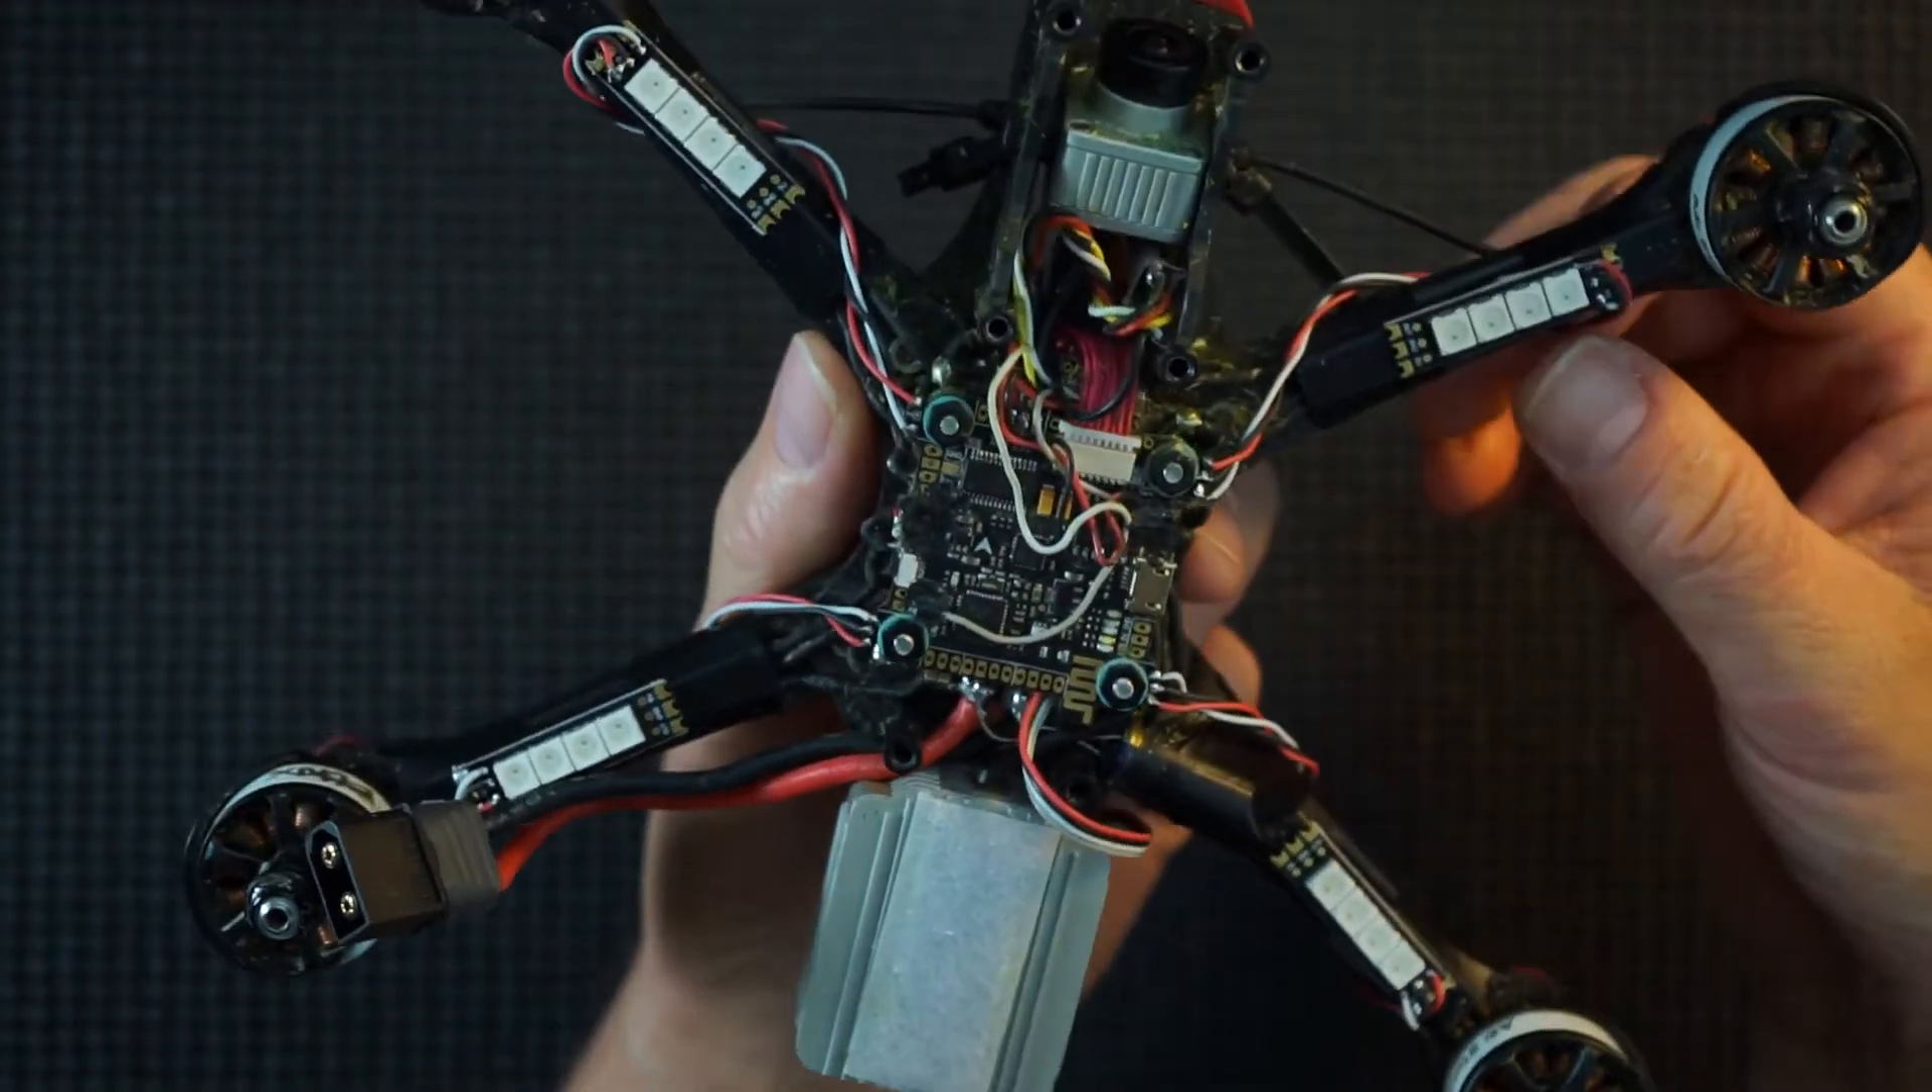I've got all four LEDs in place now.